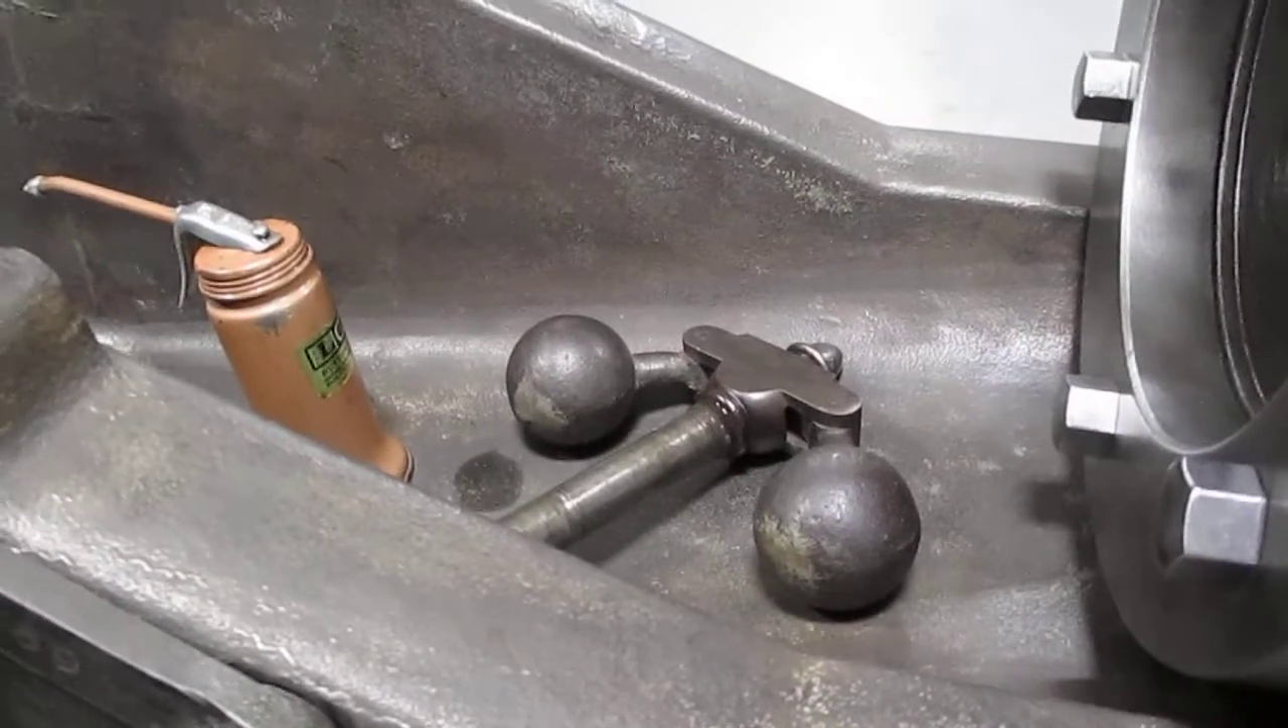Governor's still laying down on the crankcase there I haven't got it installed yet.